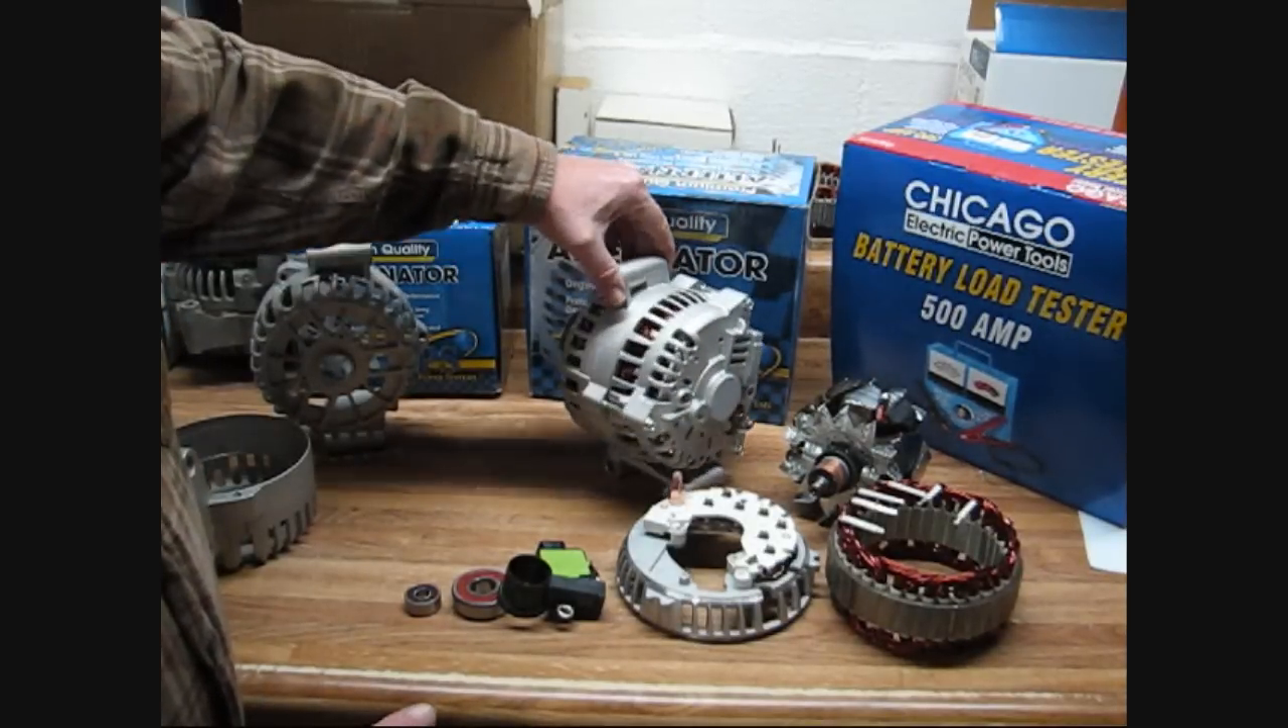Here's the alternator all put together.